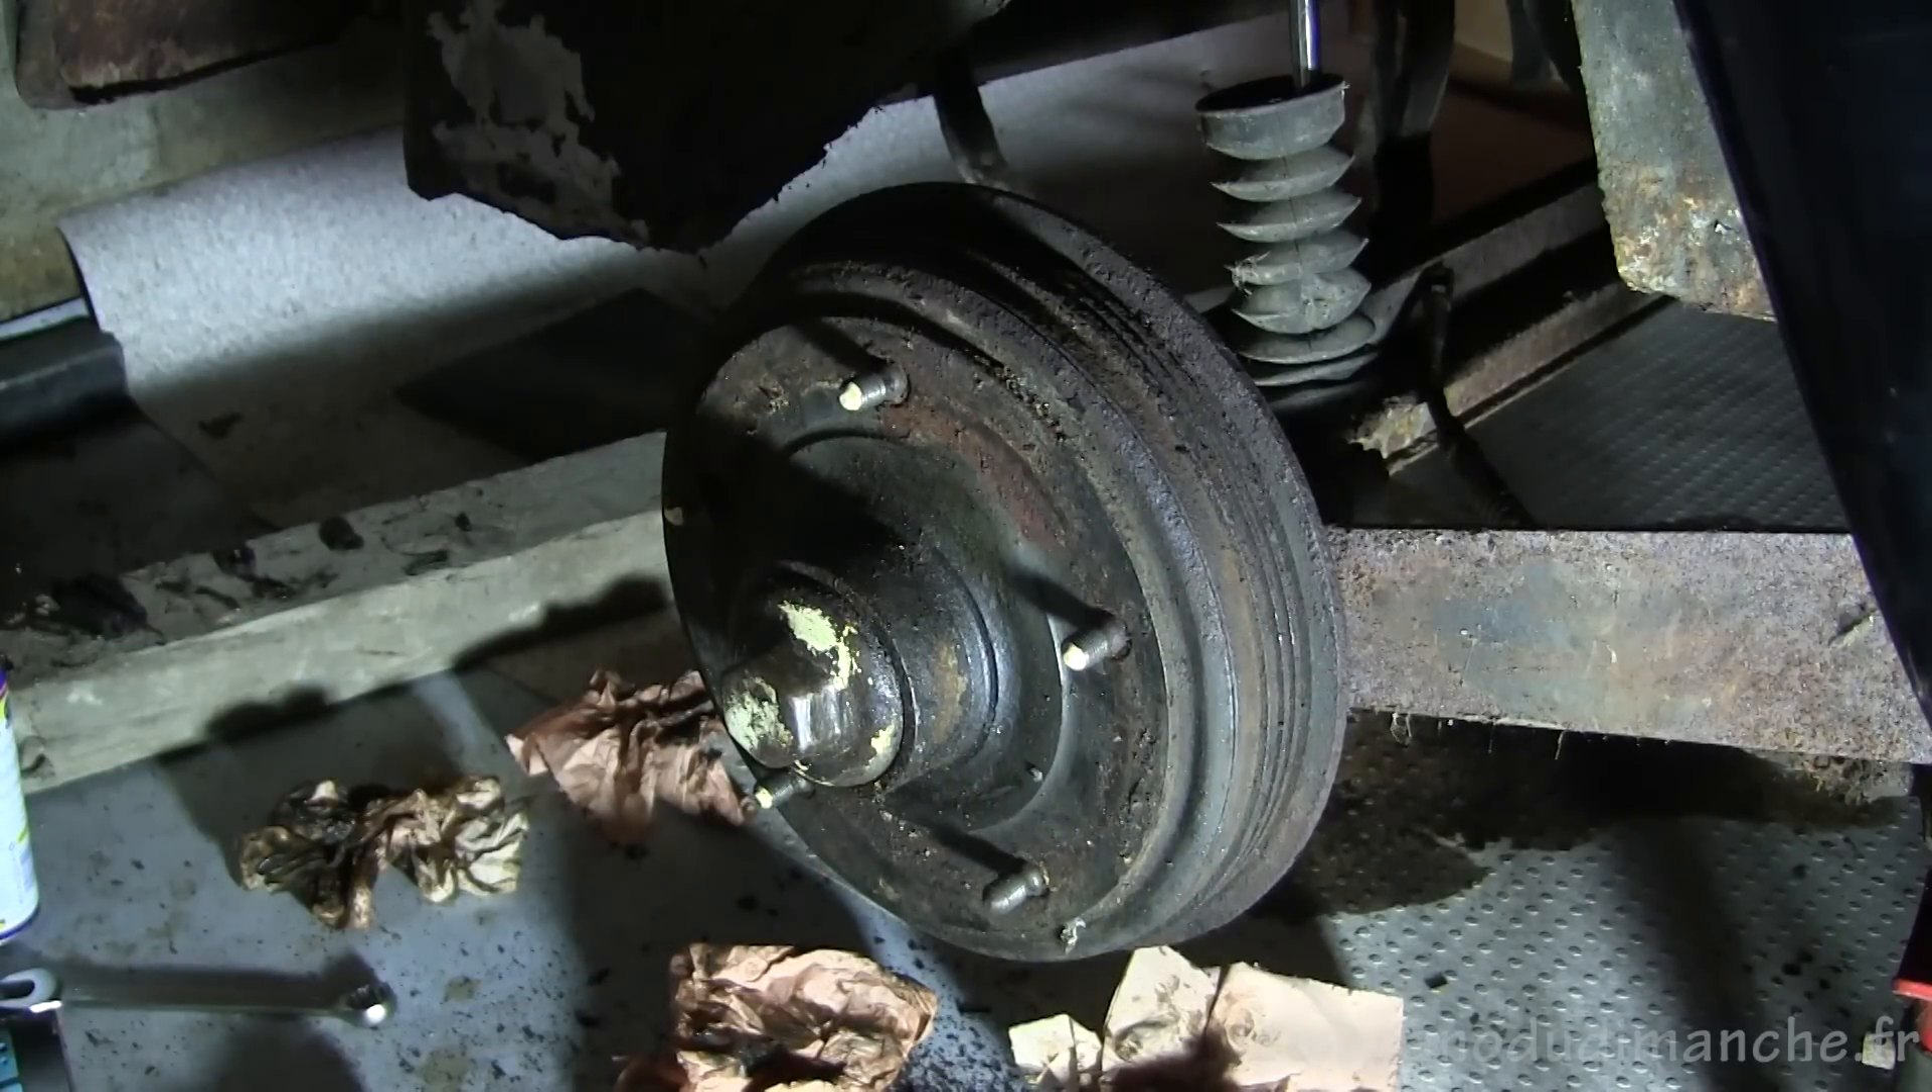On n'a plus qu'à remettre la roue et puis on redescend tout ça.